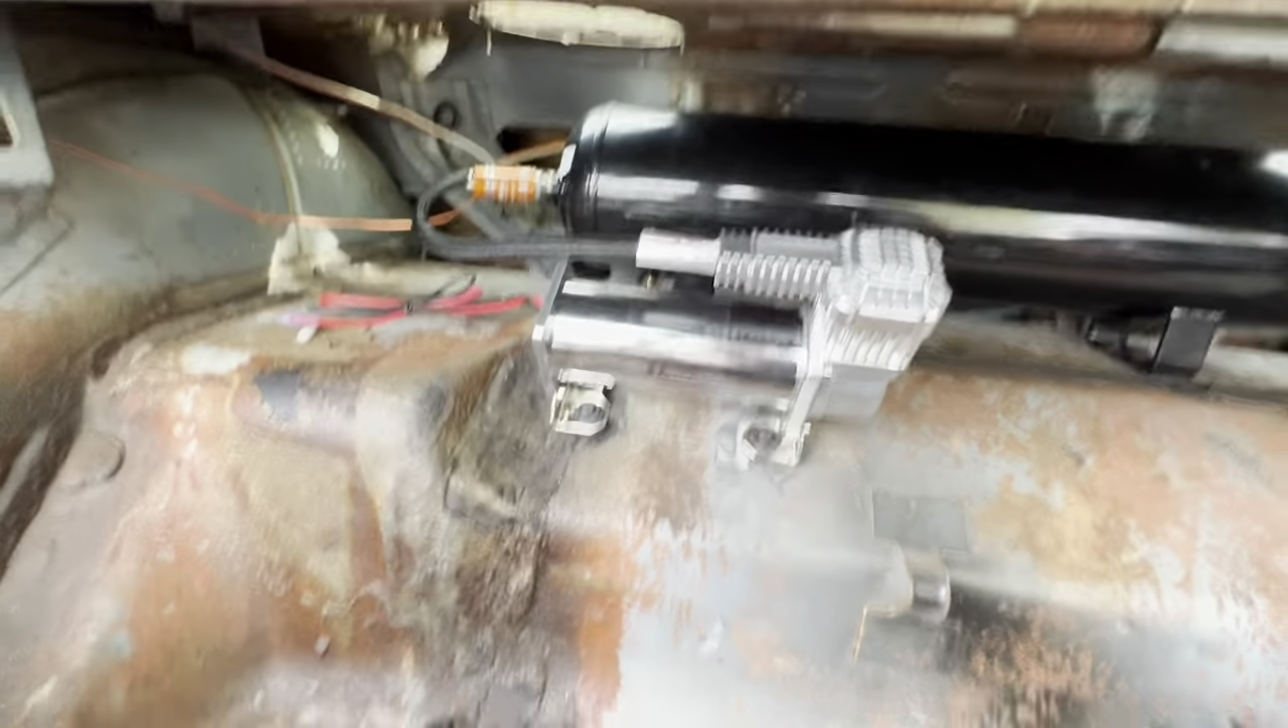Okay so that's it there's a tank installed compressor installed.